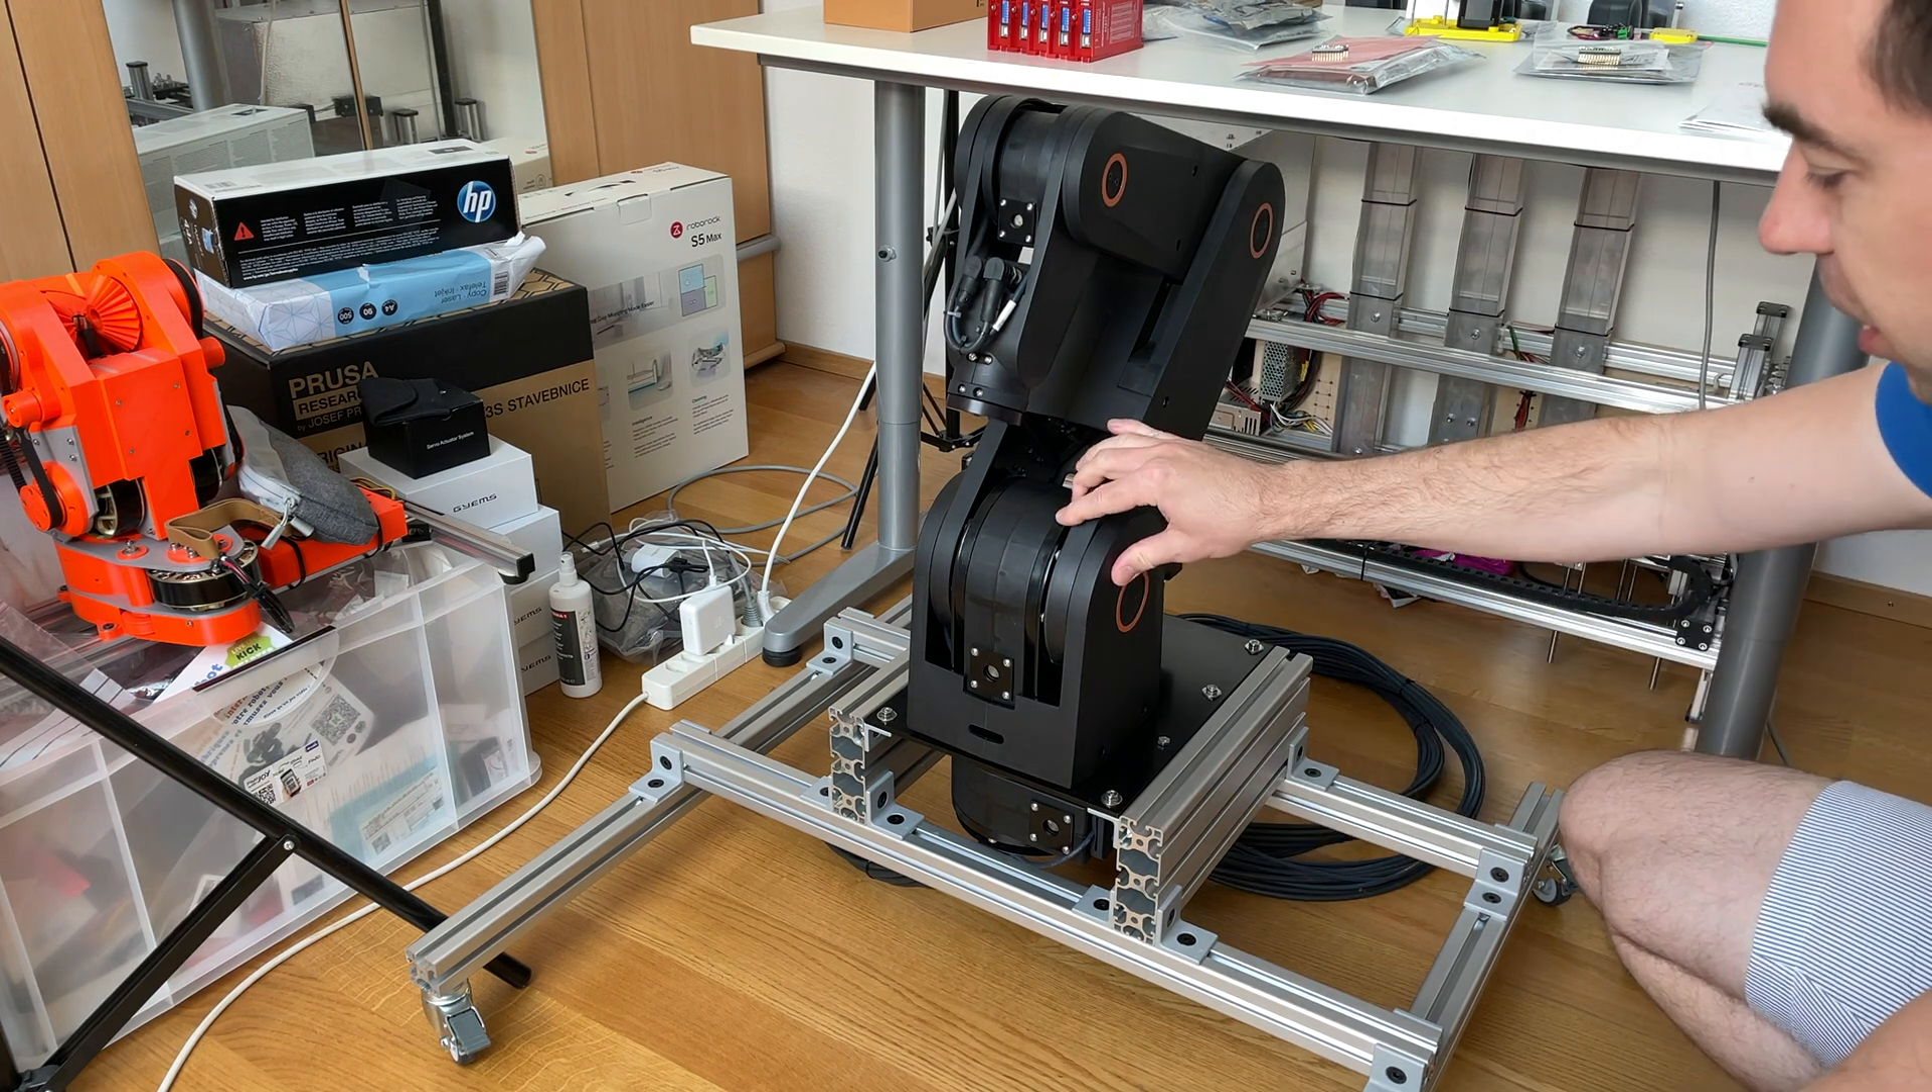The robot arm is mounted on this base and I'm really happy with the result.